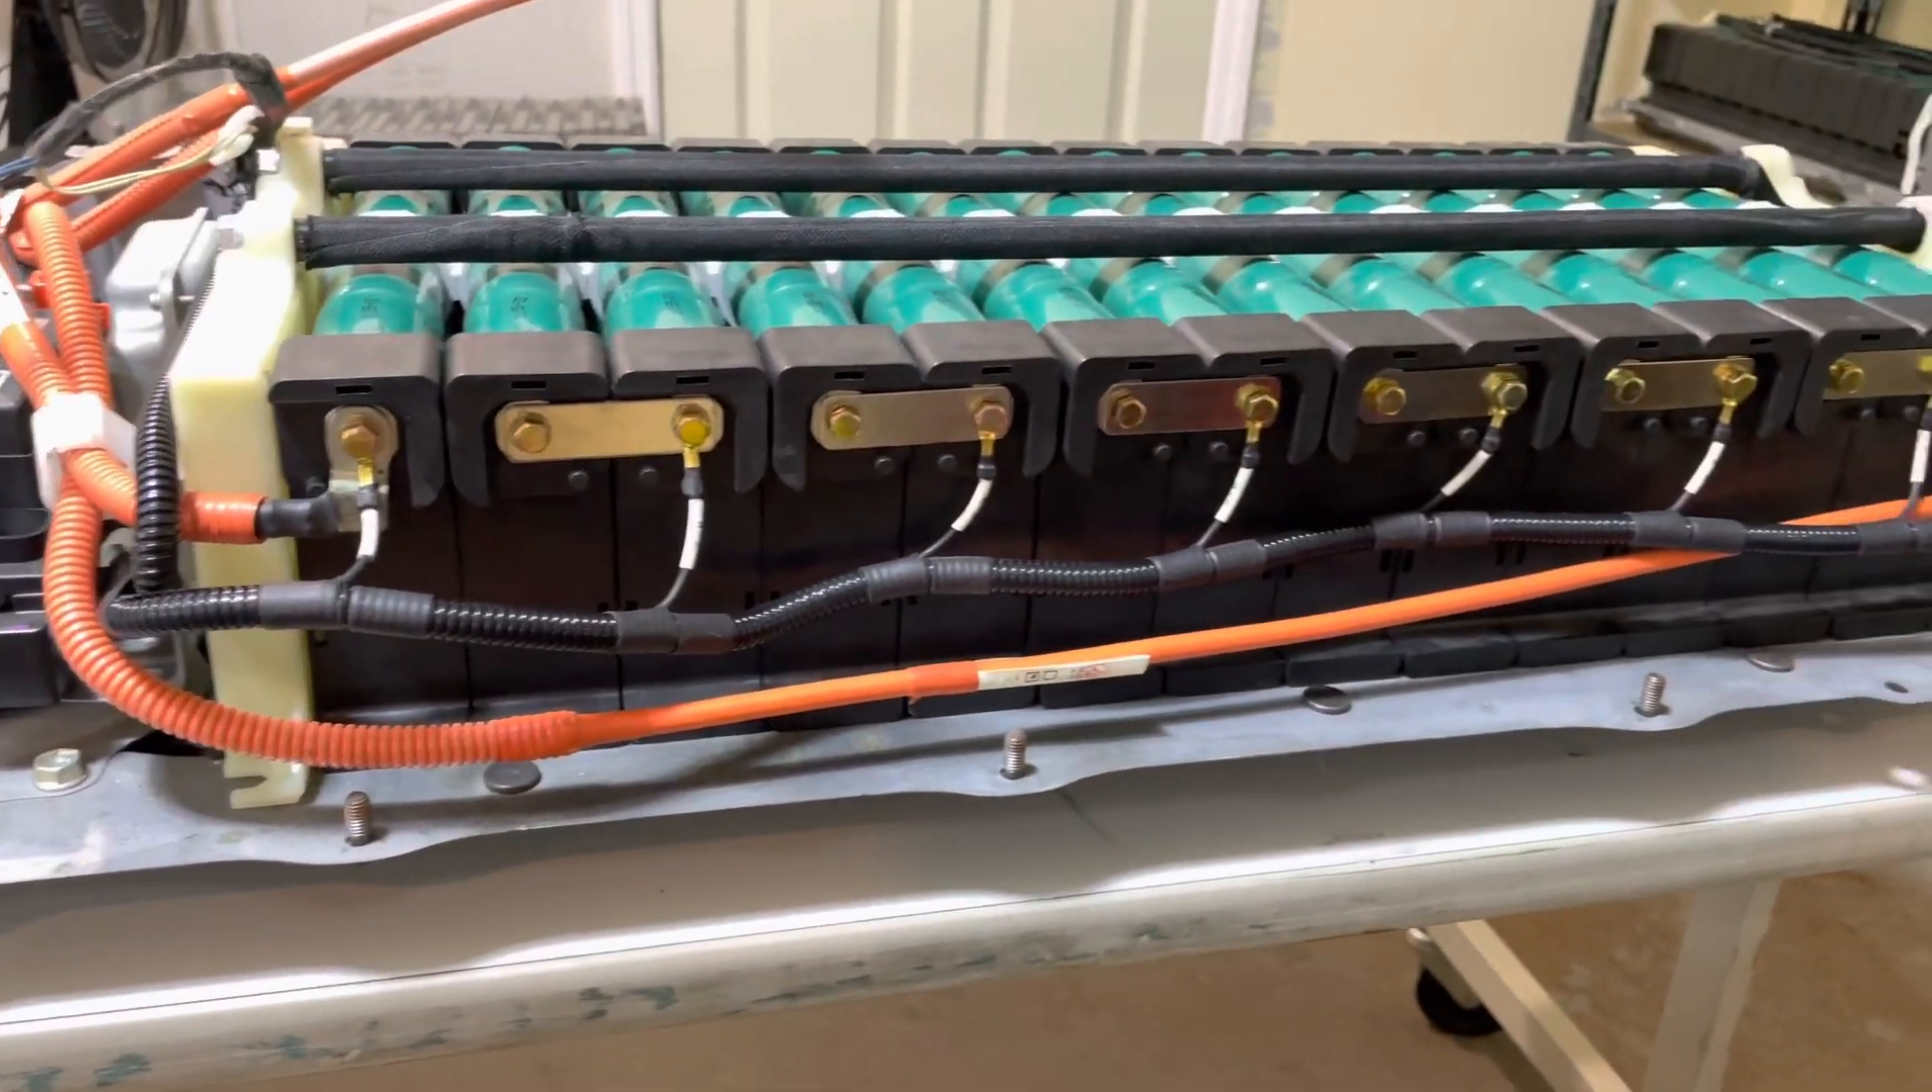And for reference, here's a wide angle shot of how your voltage acquisition wiring harness should look once it's complete on this side.